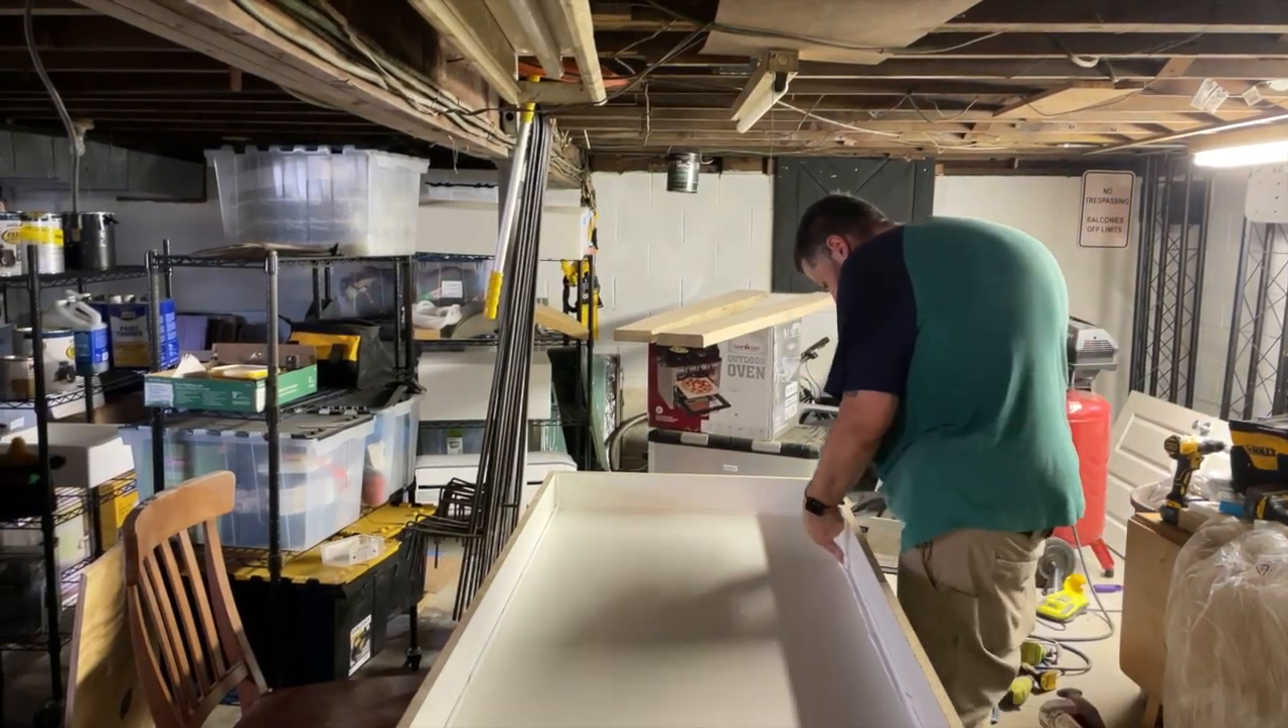Here you see I've already constructed the form.